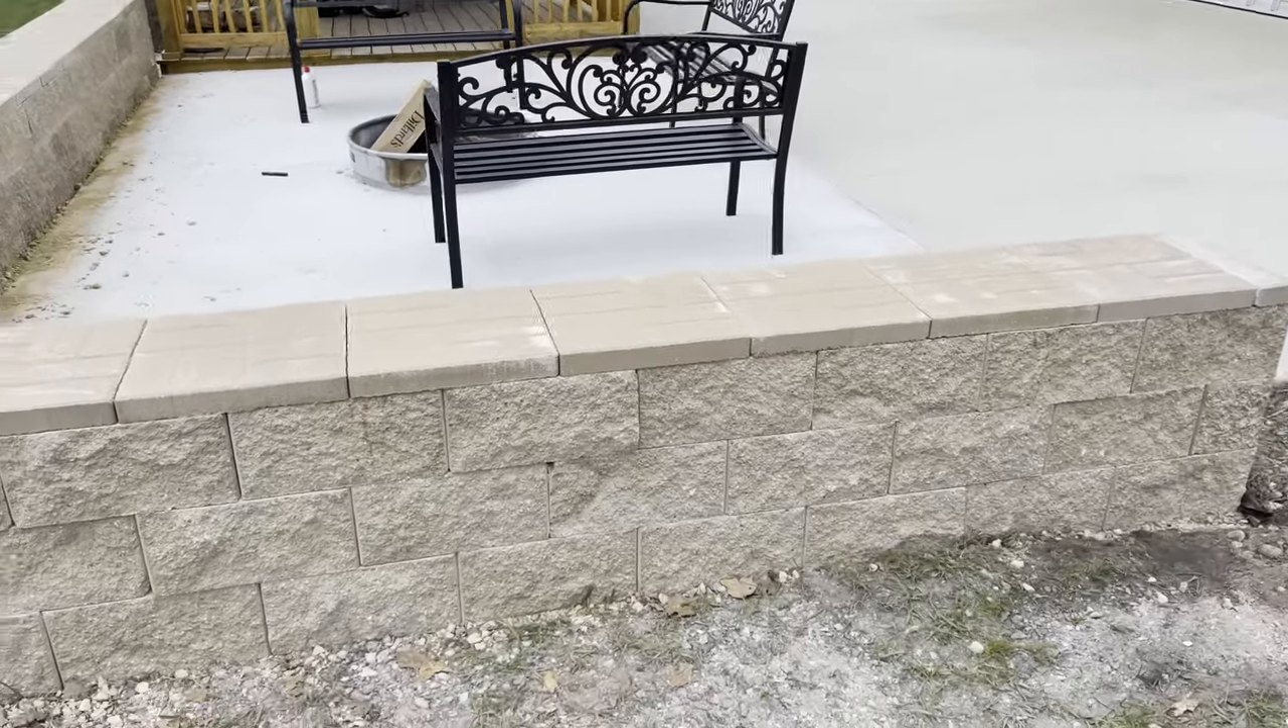As you can see, the capstones laid on there very nicely and it is at a good height for a bench.